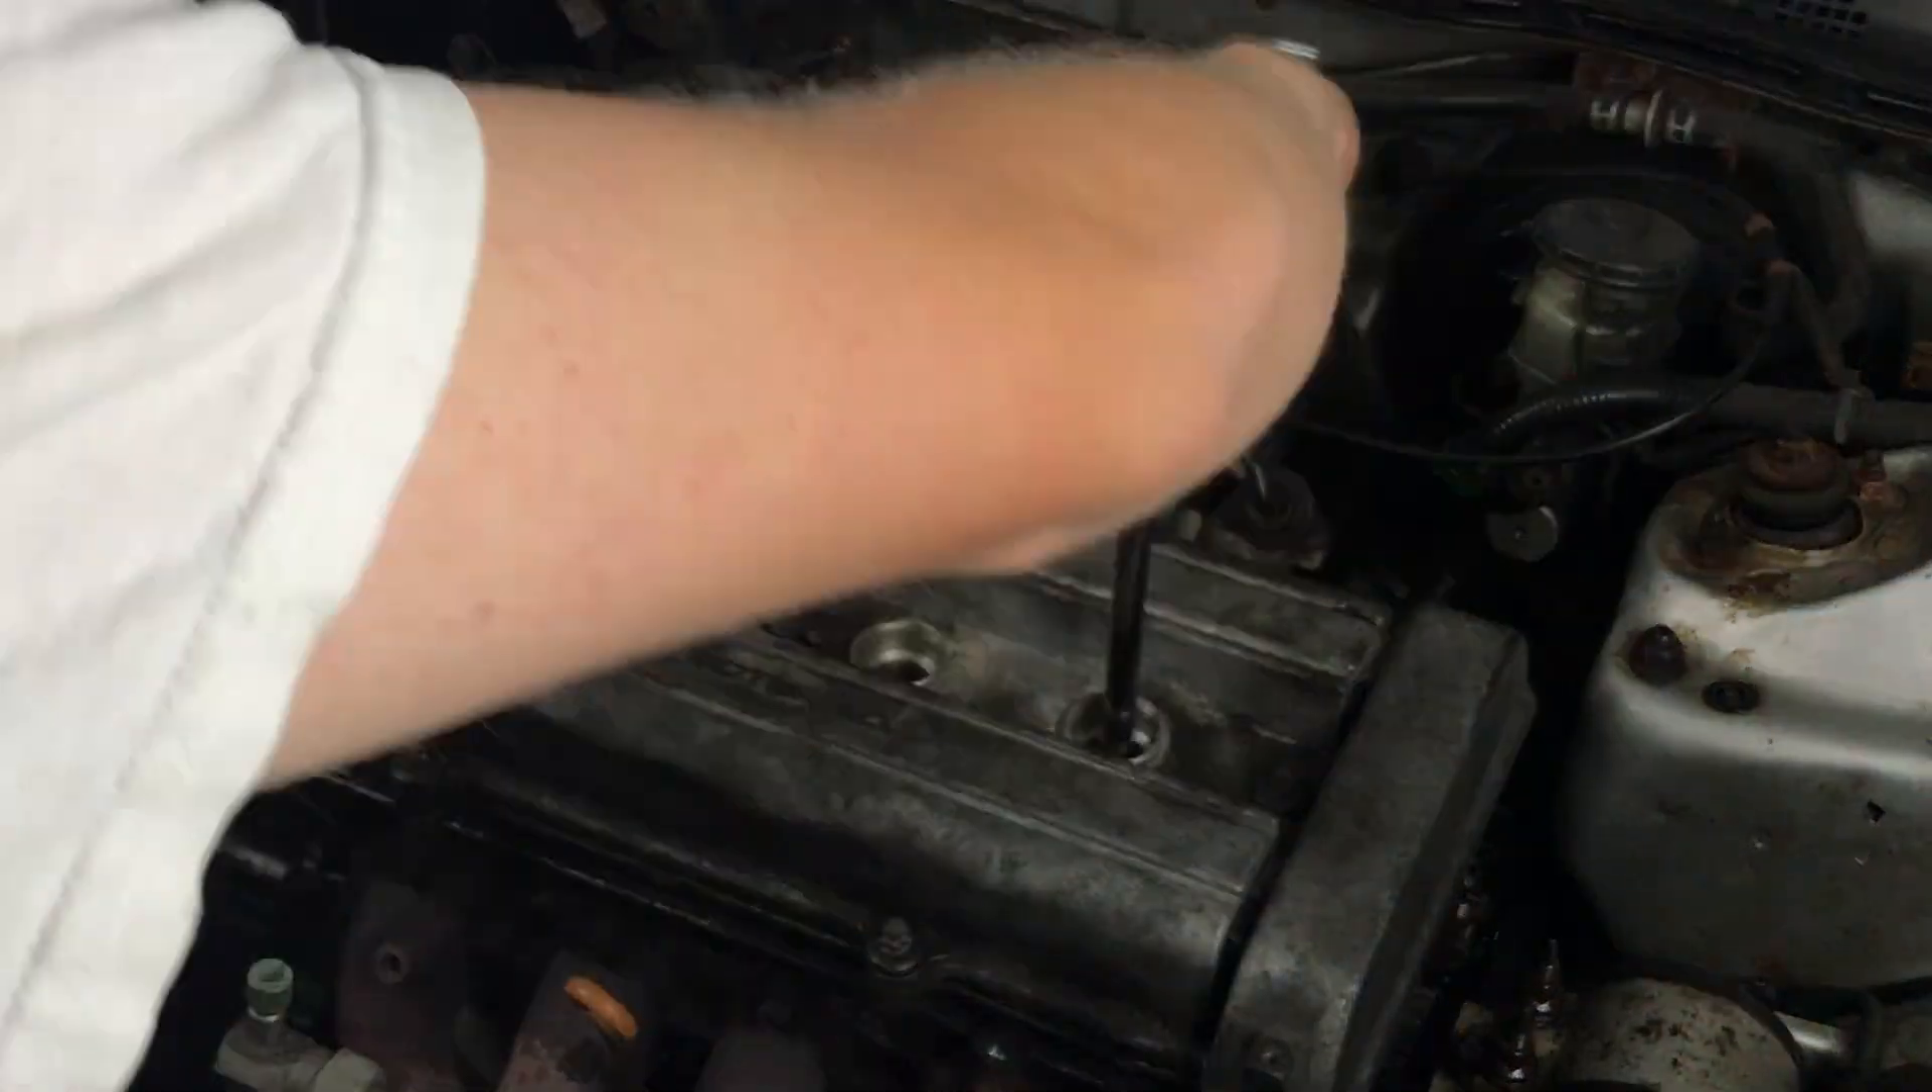Alright, and the last step is going to be putting the spark plugs, and then the ignition wires back on.